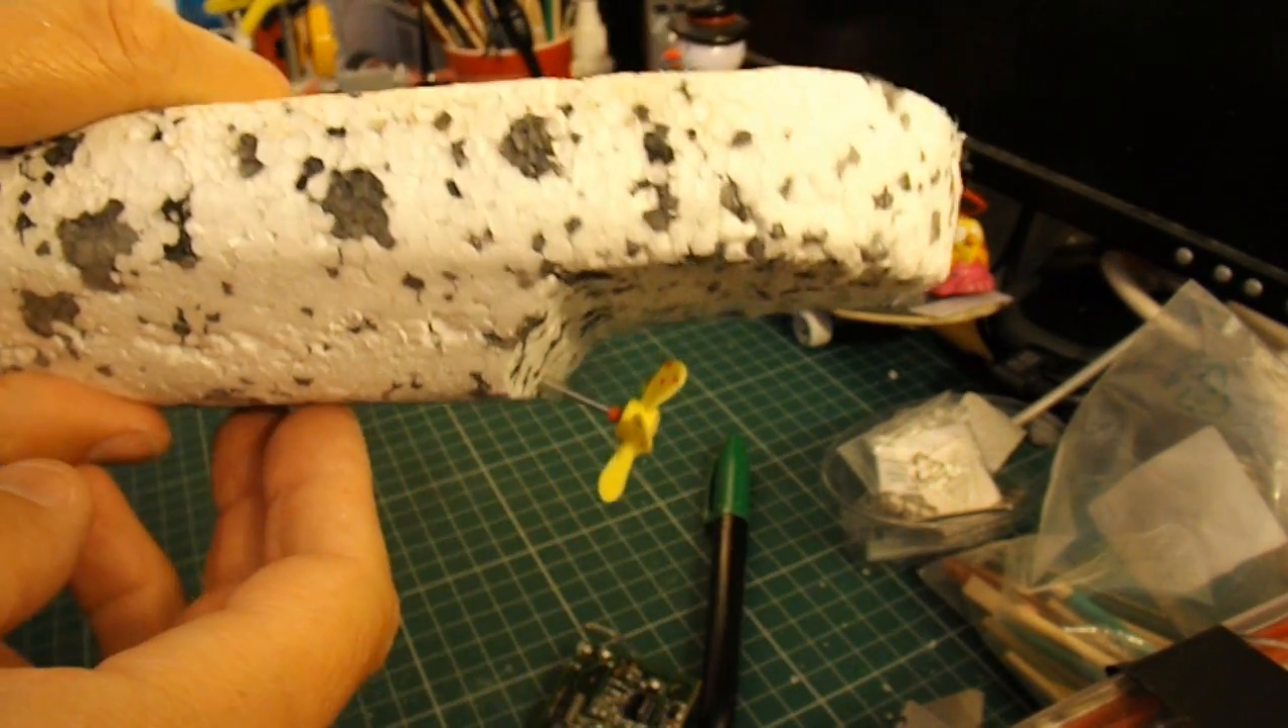I've actually cut a bit out the bottom here, so that the propeller fits nicely underneath.